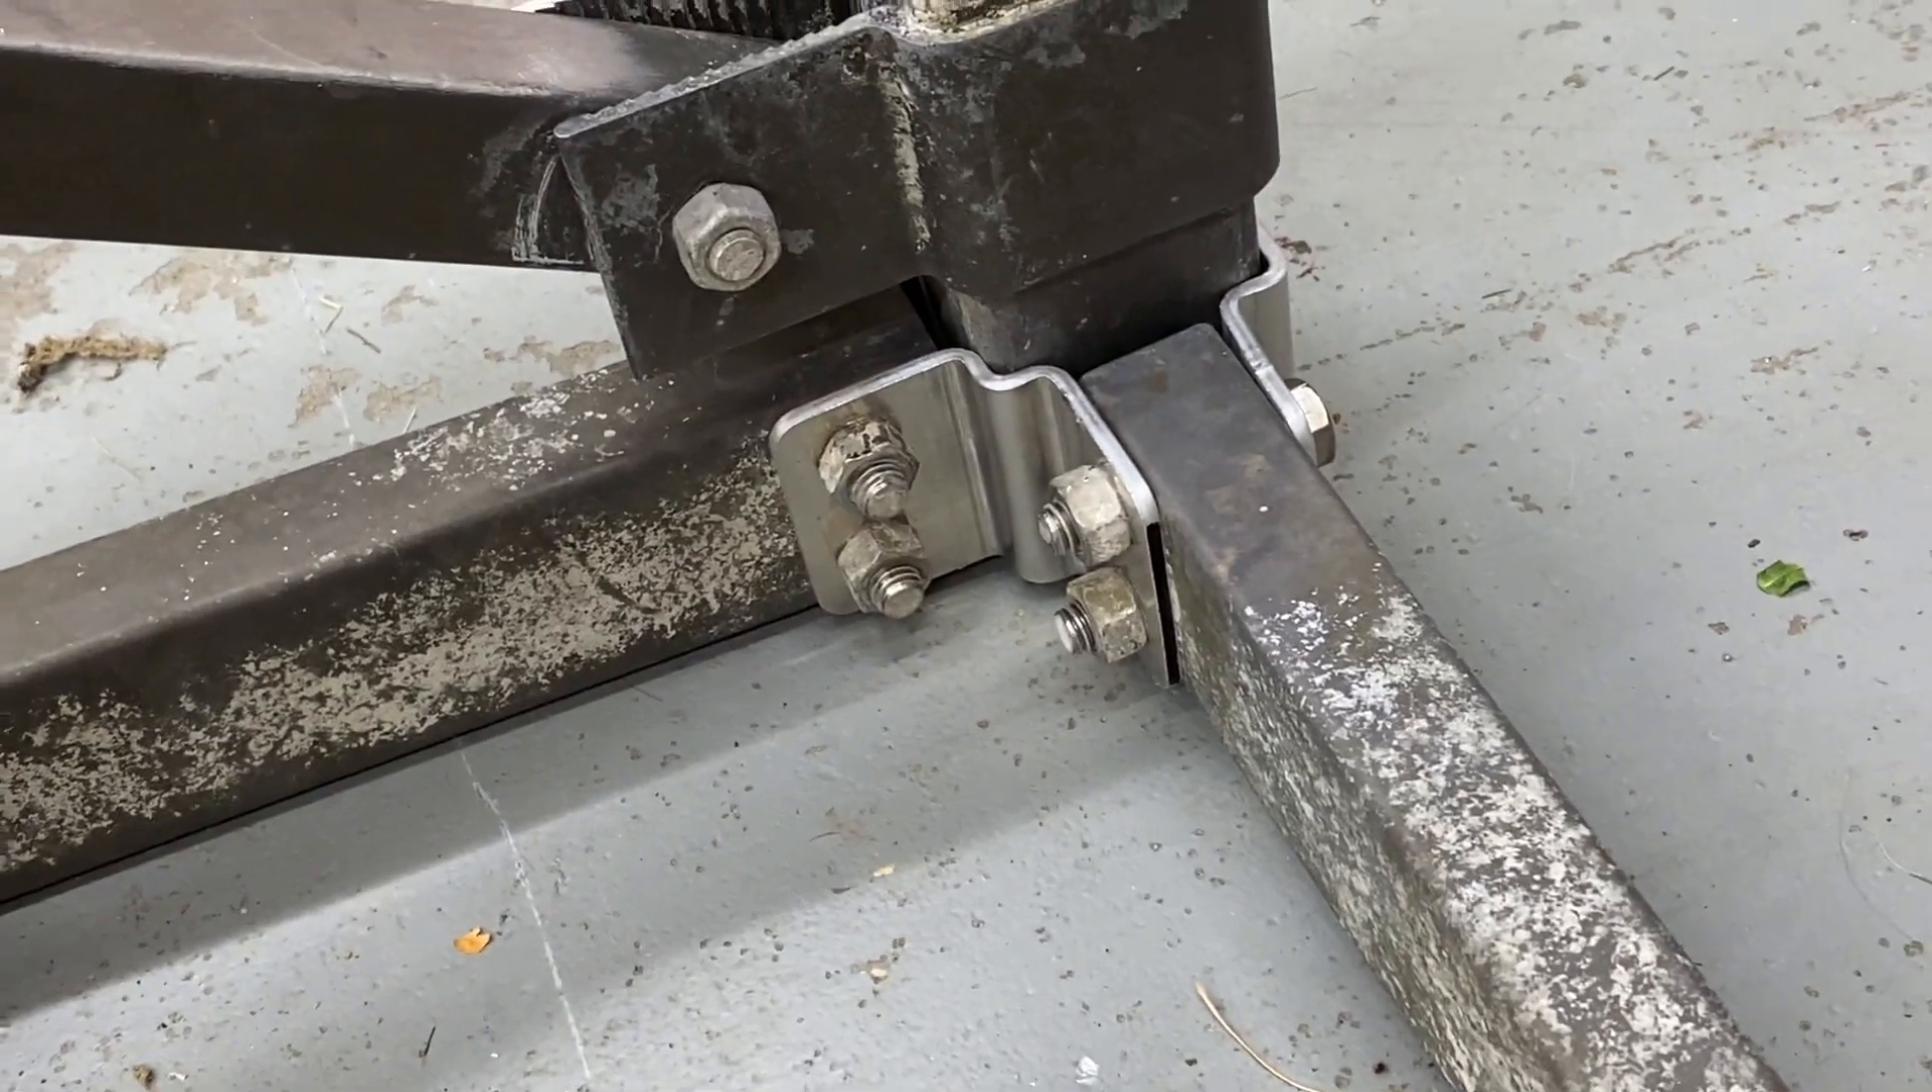Come around and there you can see the smaller inner bracket. All the hardware is connected.